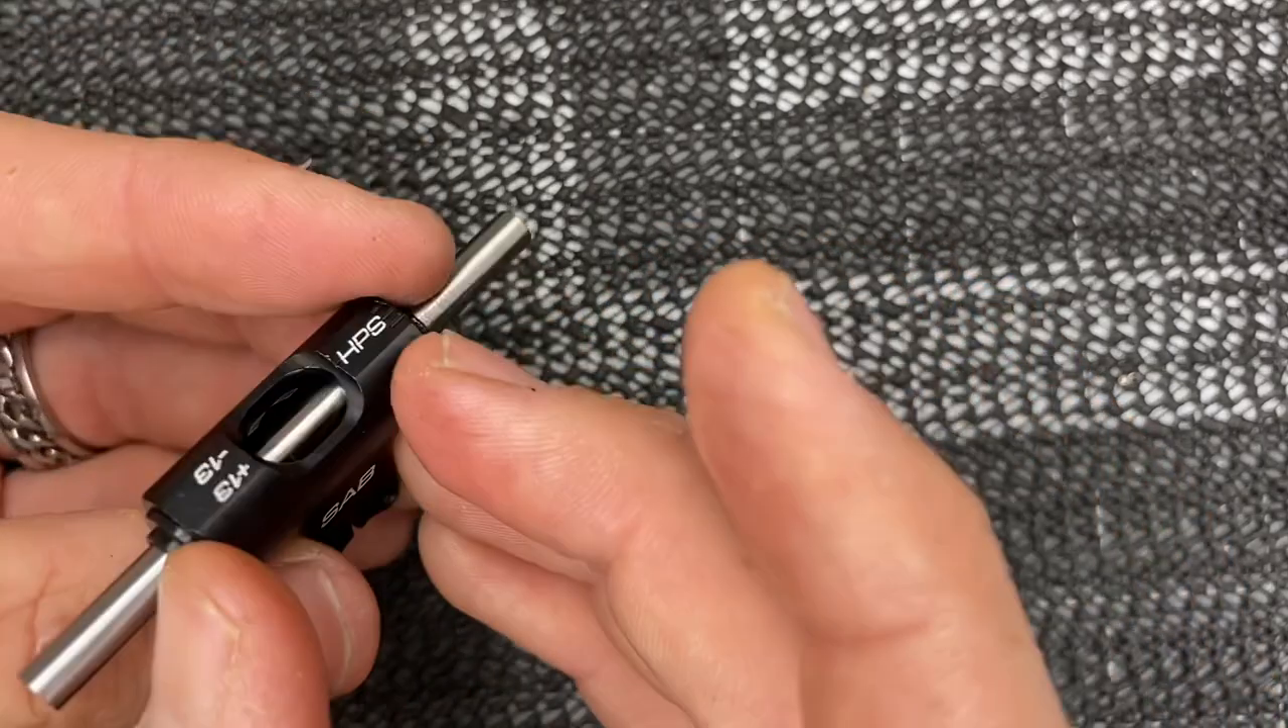Now our main shaft is through our head block.